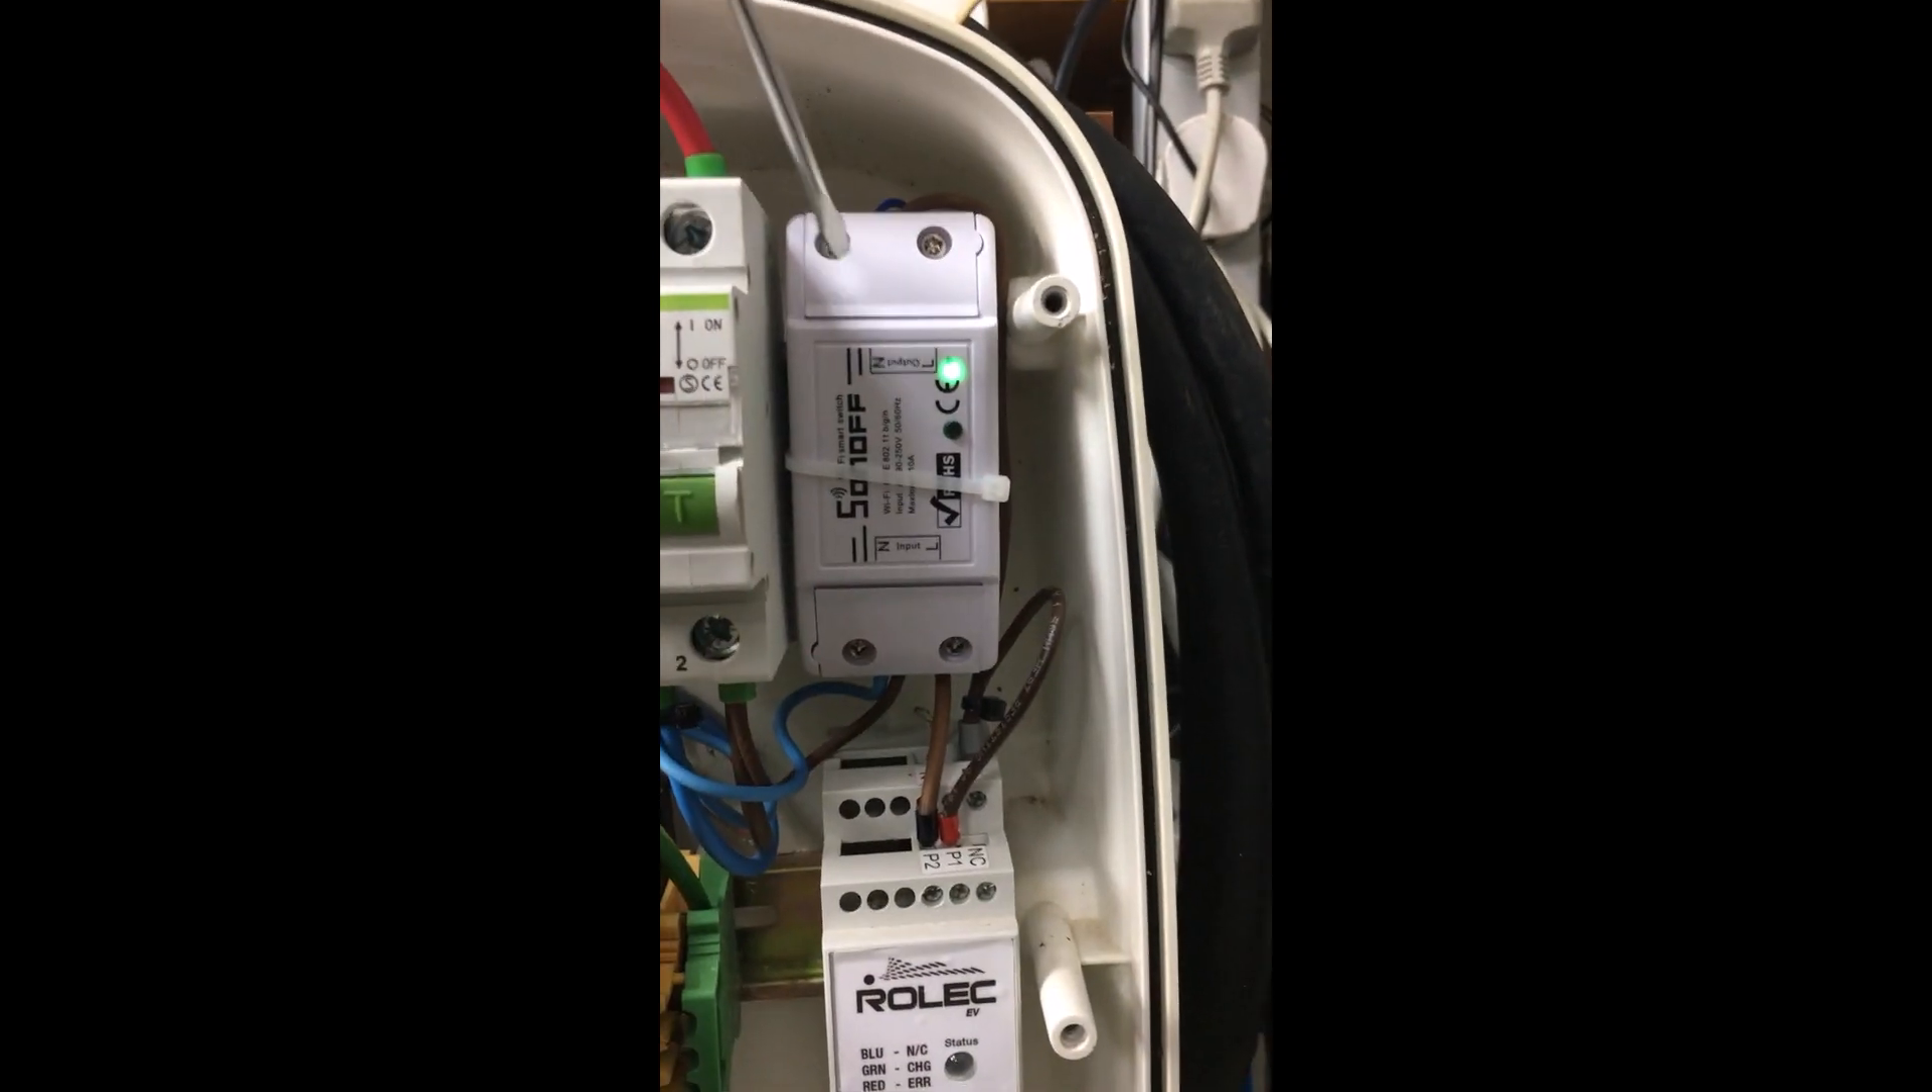We've got our new Sonoff switch device installed. It's powered up.